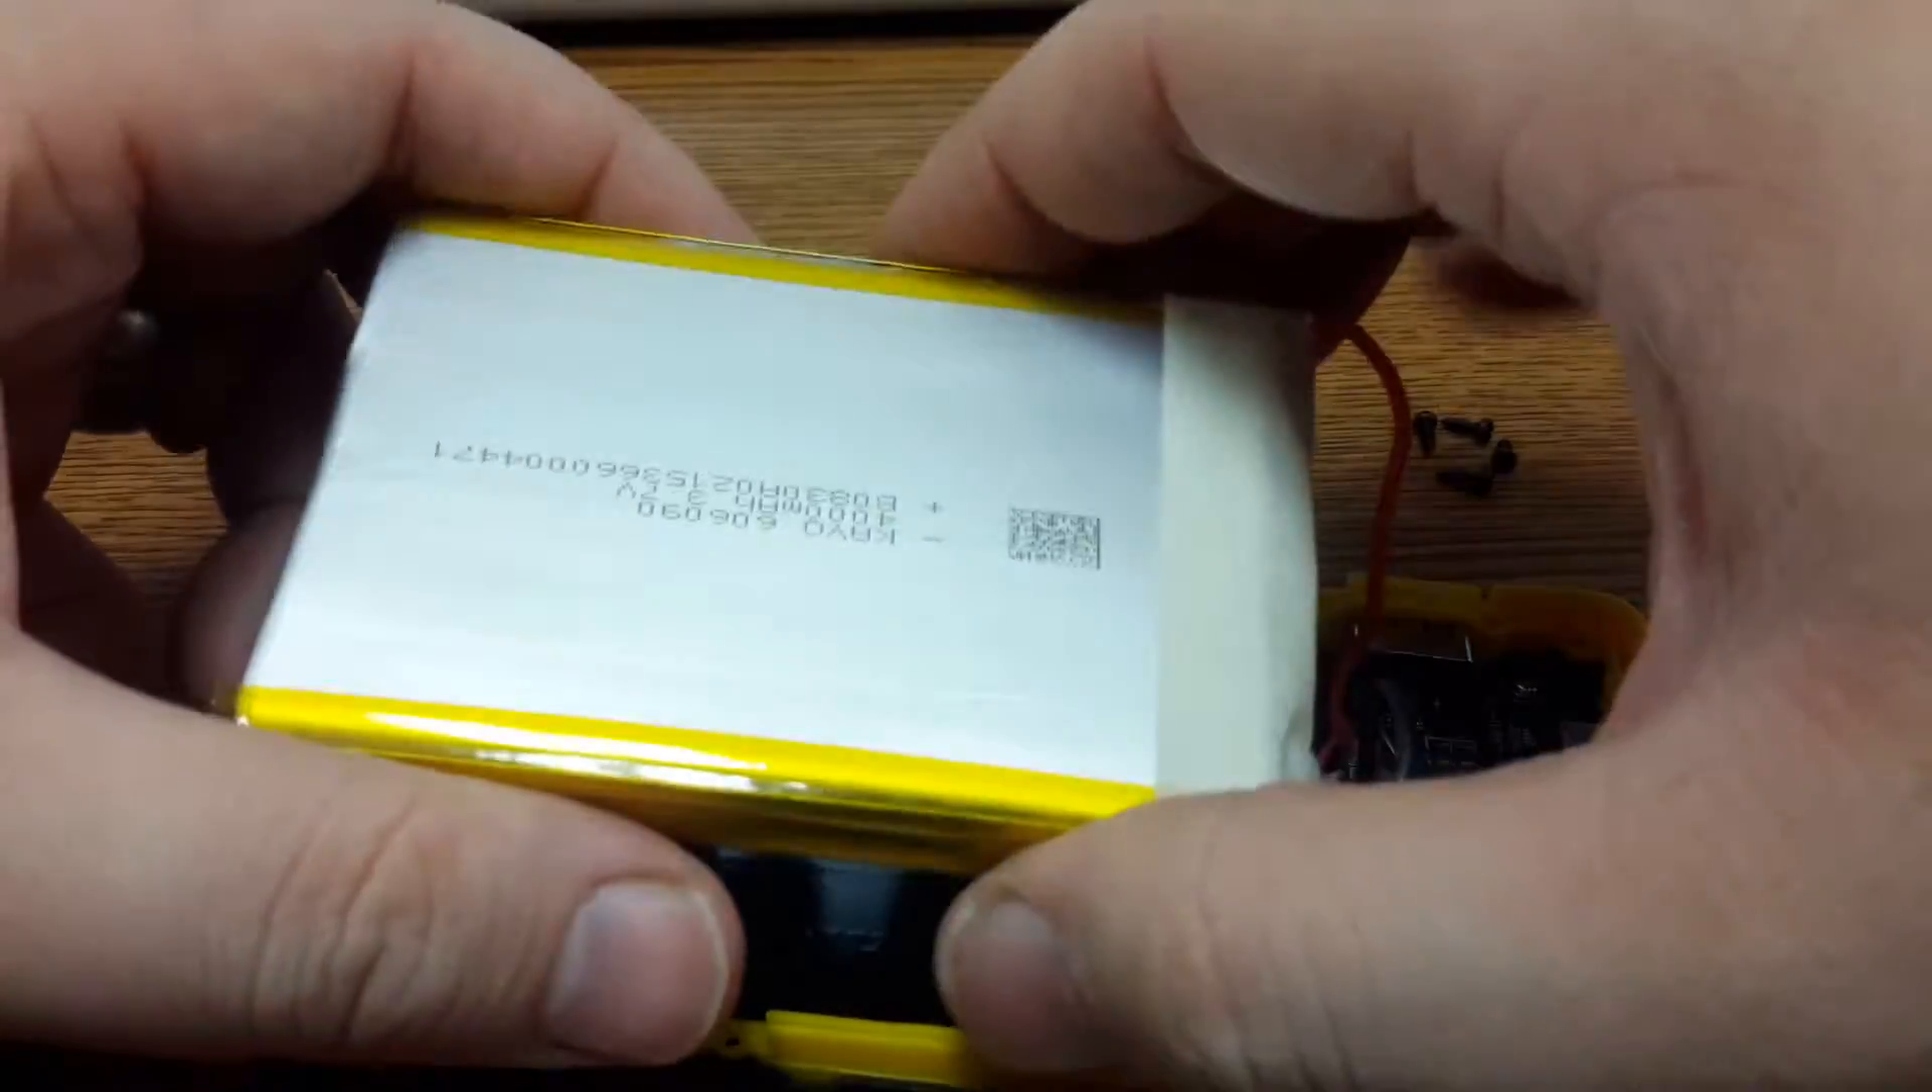So, as you can see, I did remove the battery.